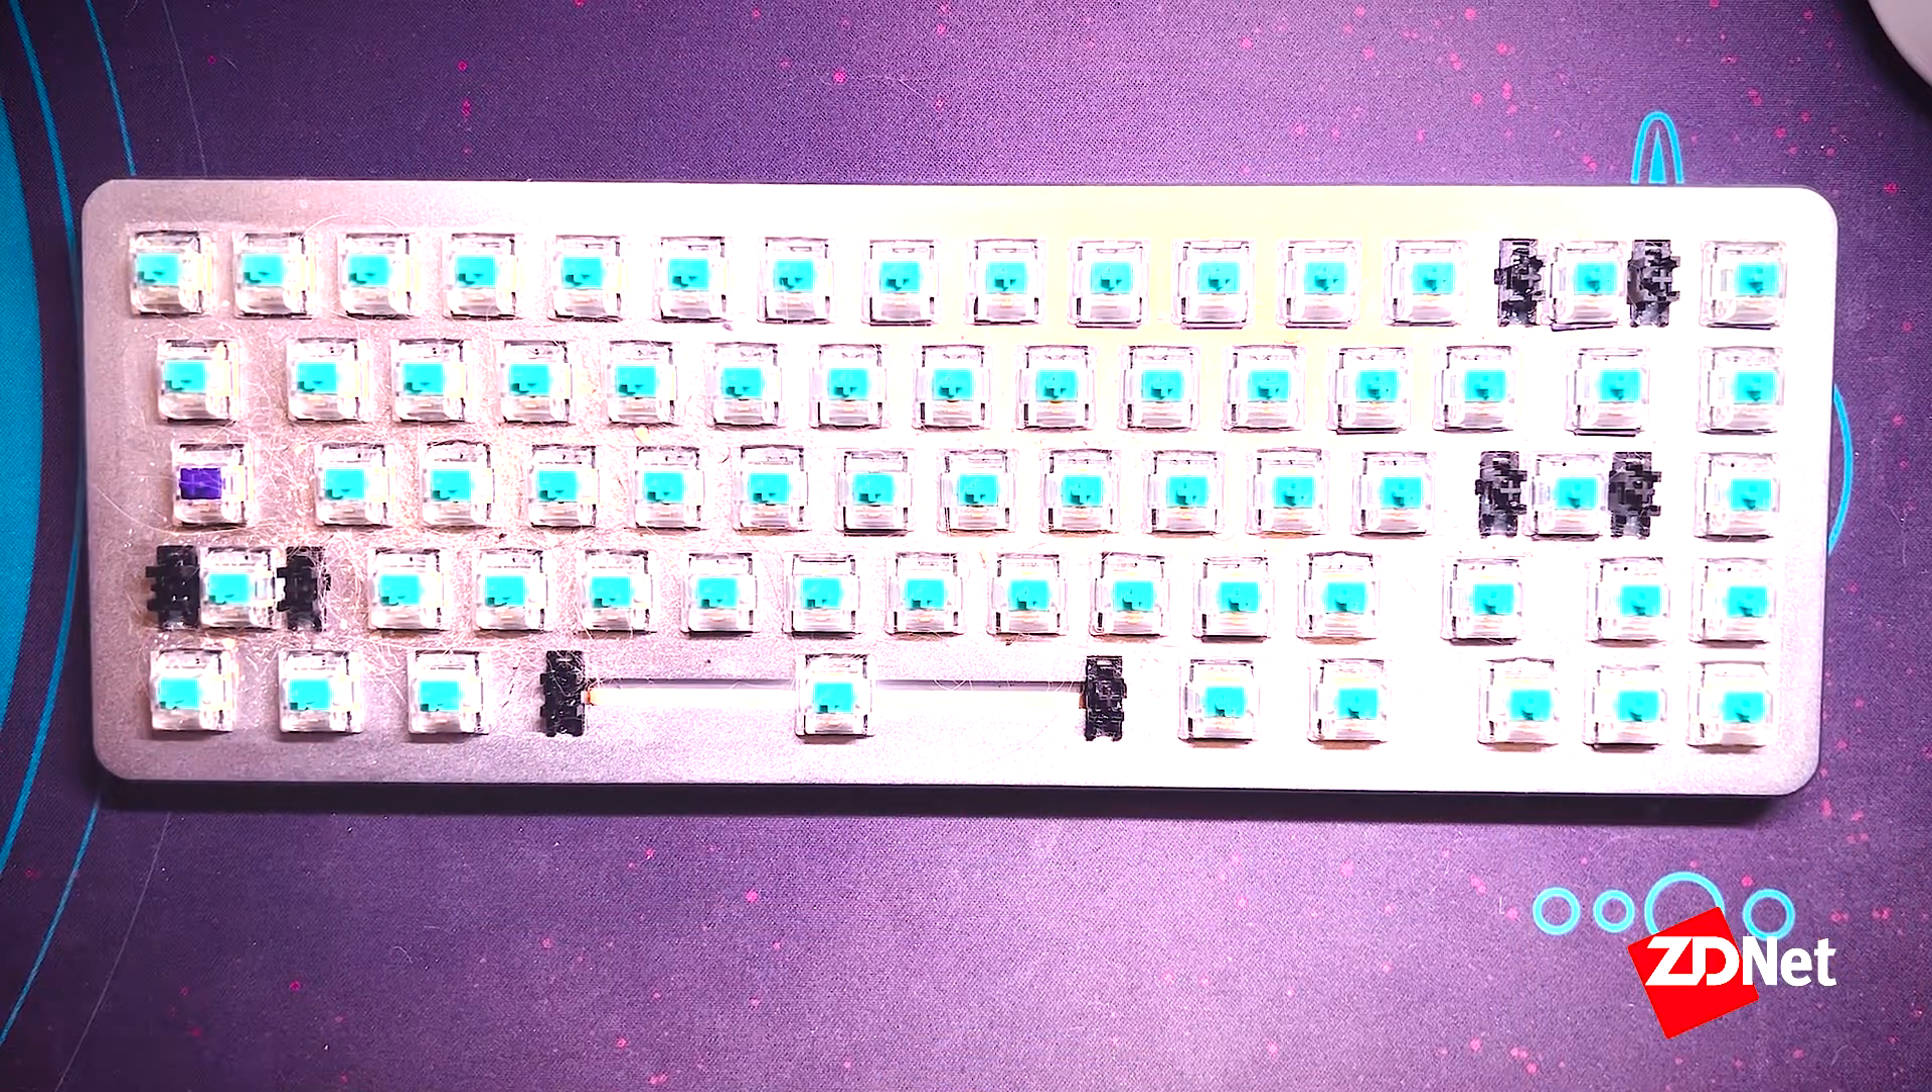Five minutes later and we've got all the keycaps off.